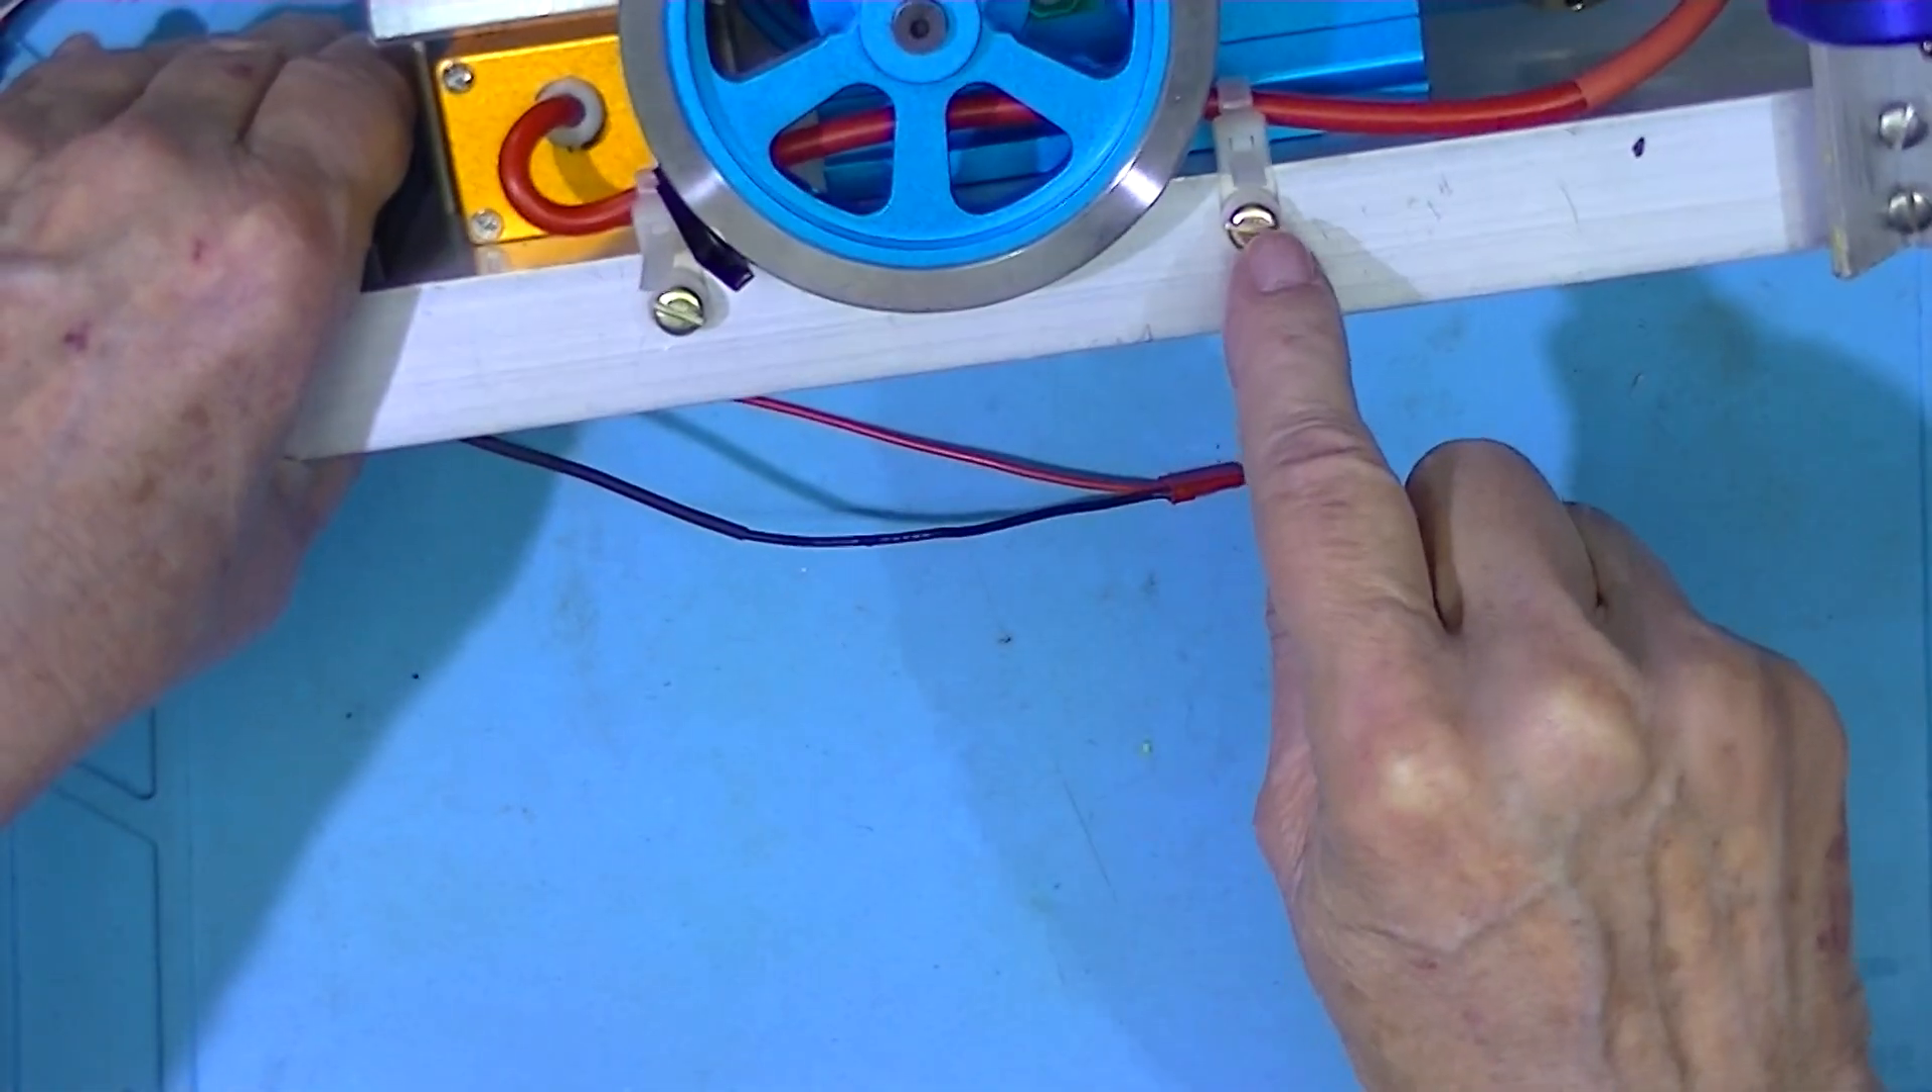These tie wraps are fastened to the aluminum base.